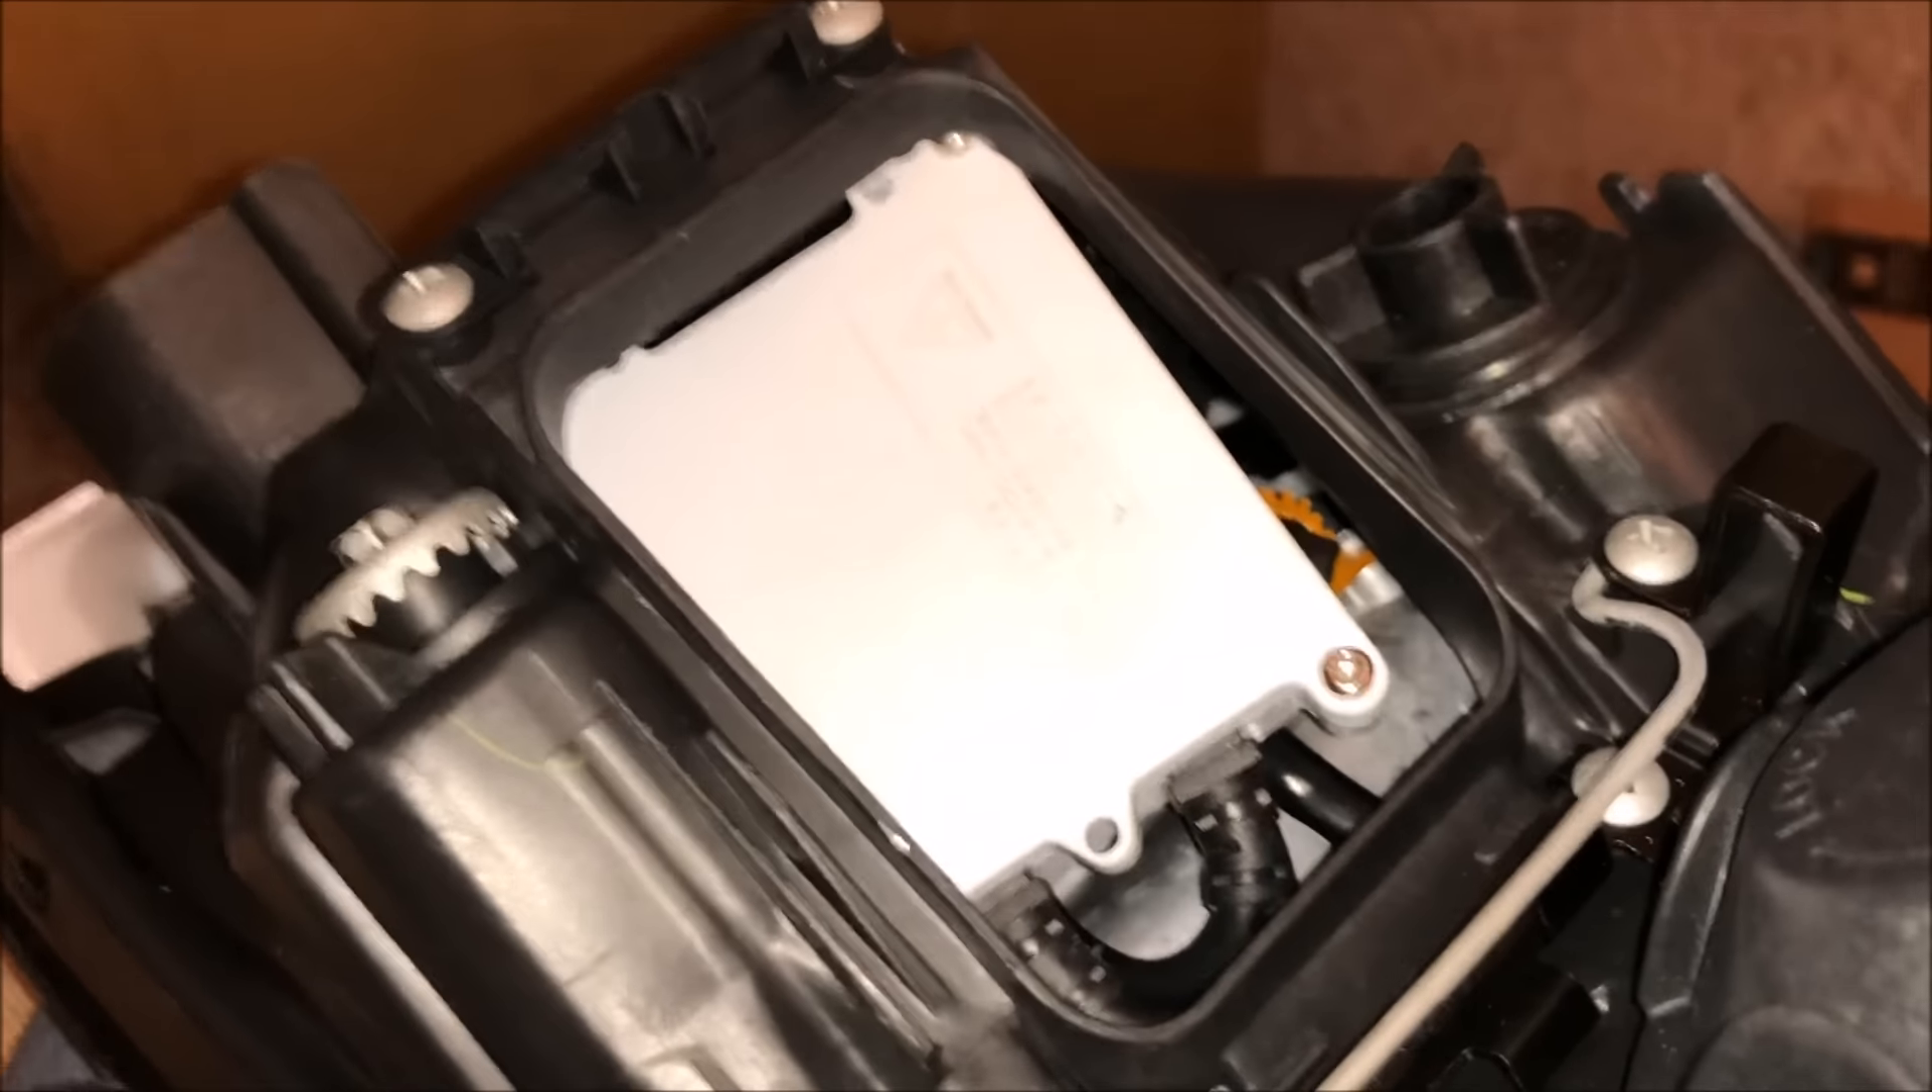So, as you can see, I was actually able to fit the HID kit inside within the headlight. And, obviously, it's a very tight fit in there.